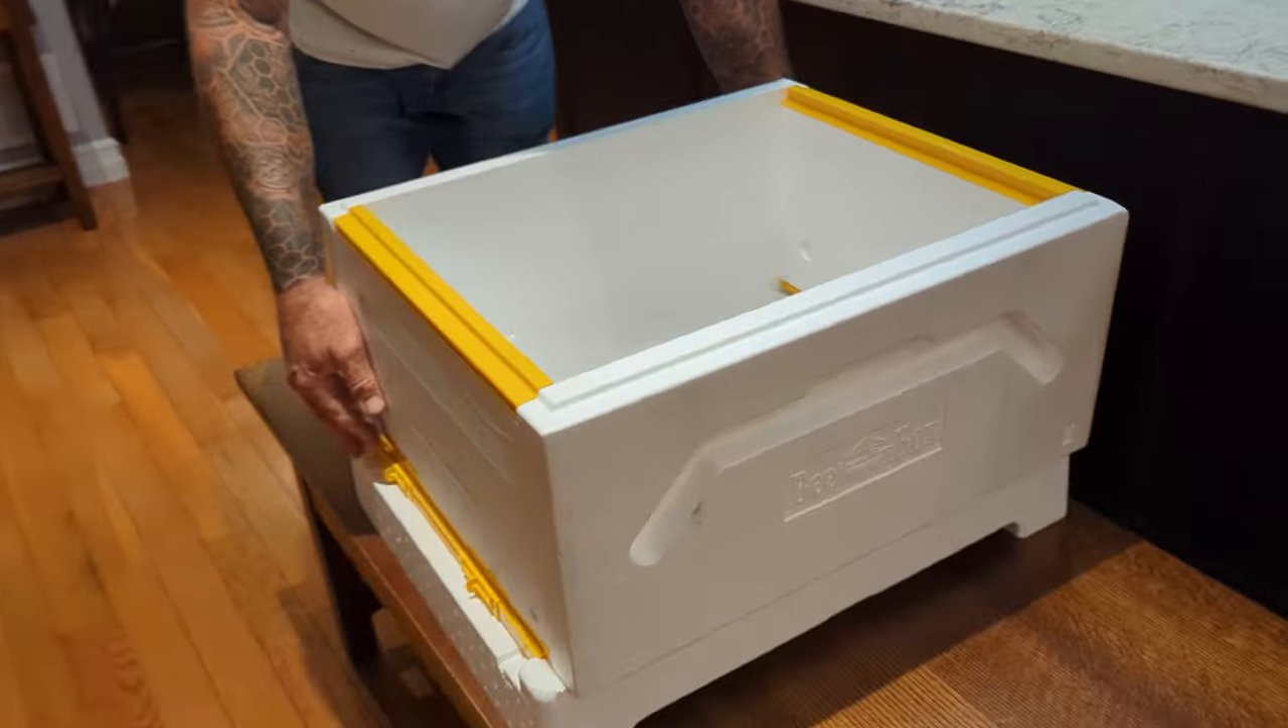Uh, so we've made our box, our deep box and it nests and sits really easily on top of your bottom board.